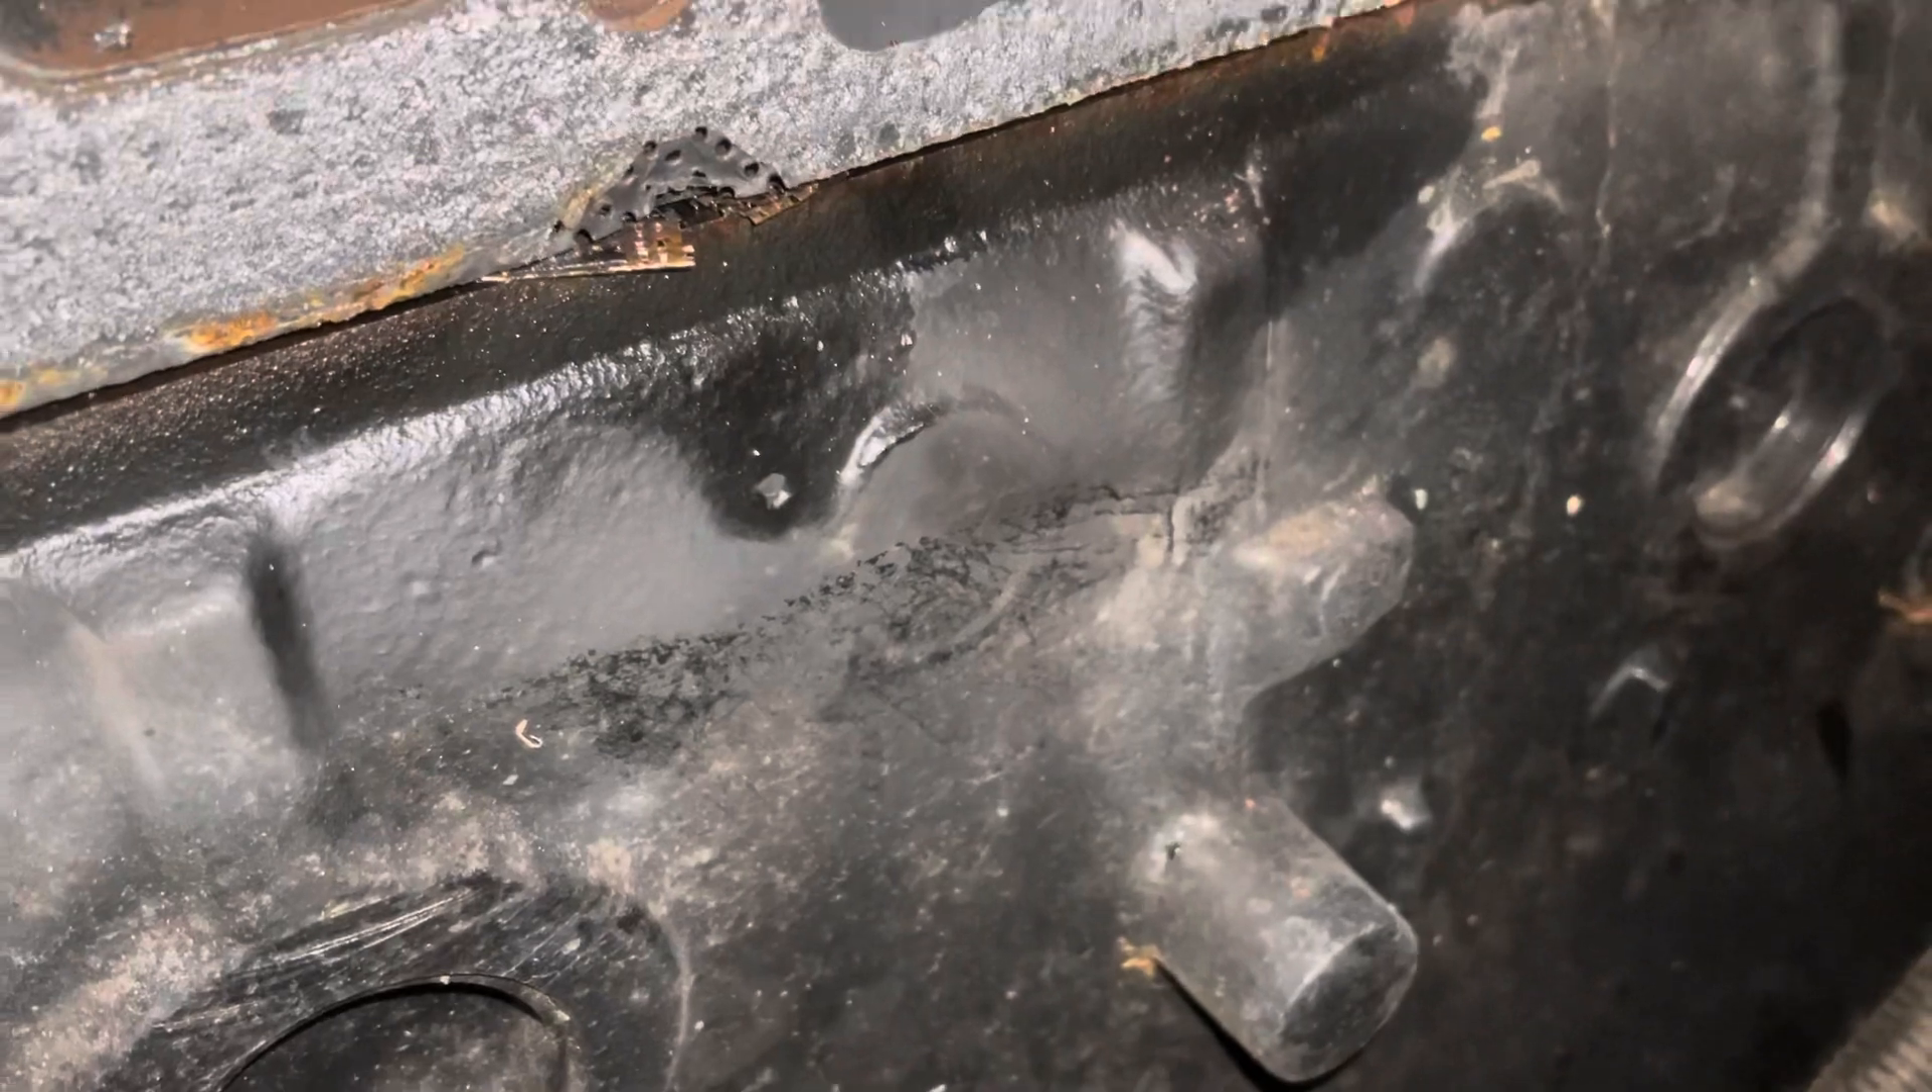Right there is a blown head gasket right there you see the gasket has been pushed out from between the head and the block right there.